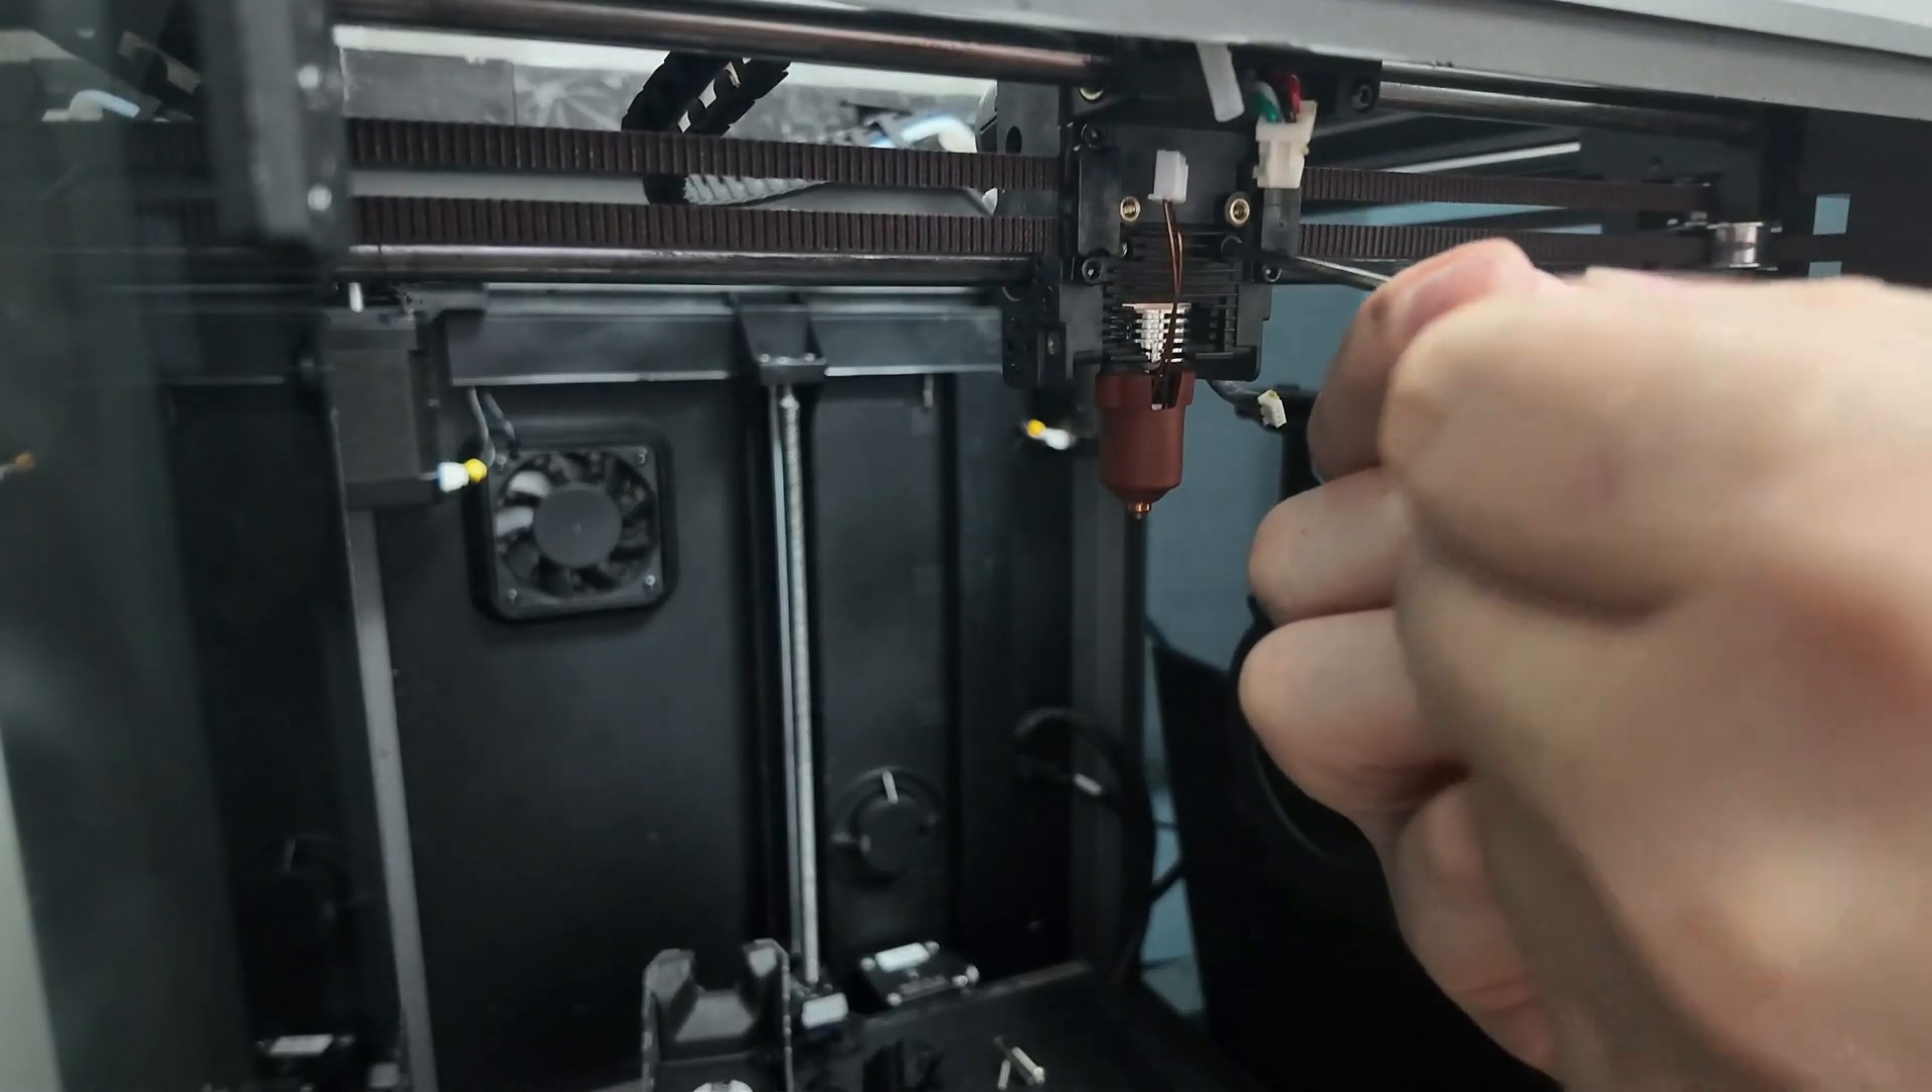The silicone sock is already on the nozzle everything is already put together.